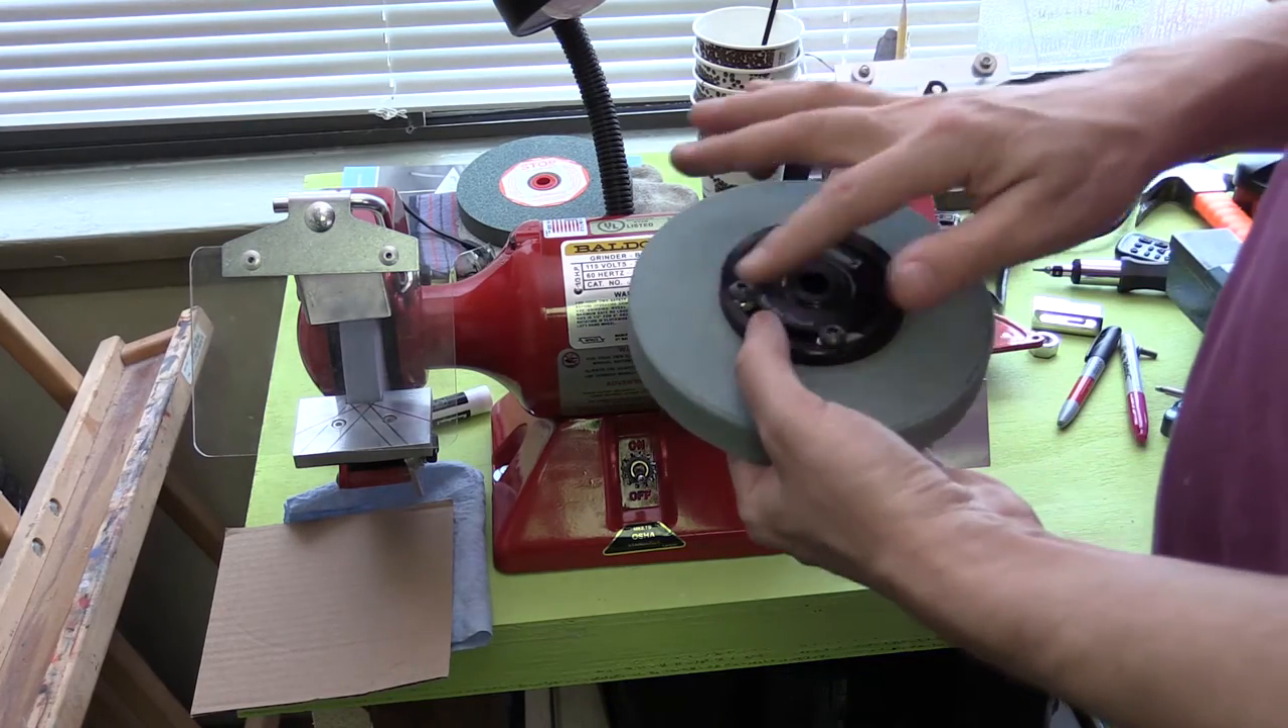So, this is where I have this wheel mounted inside the flange.